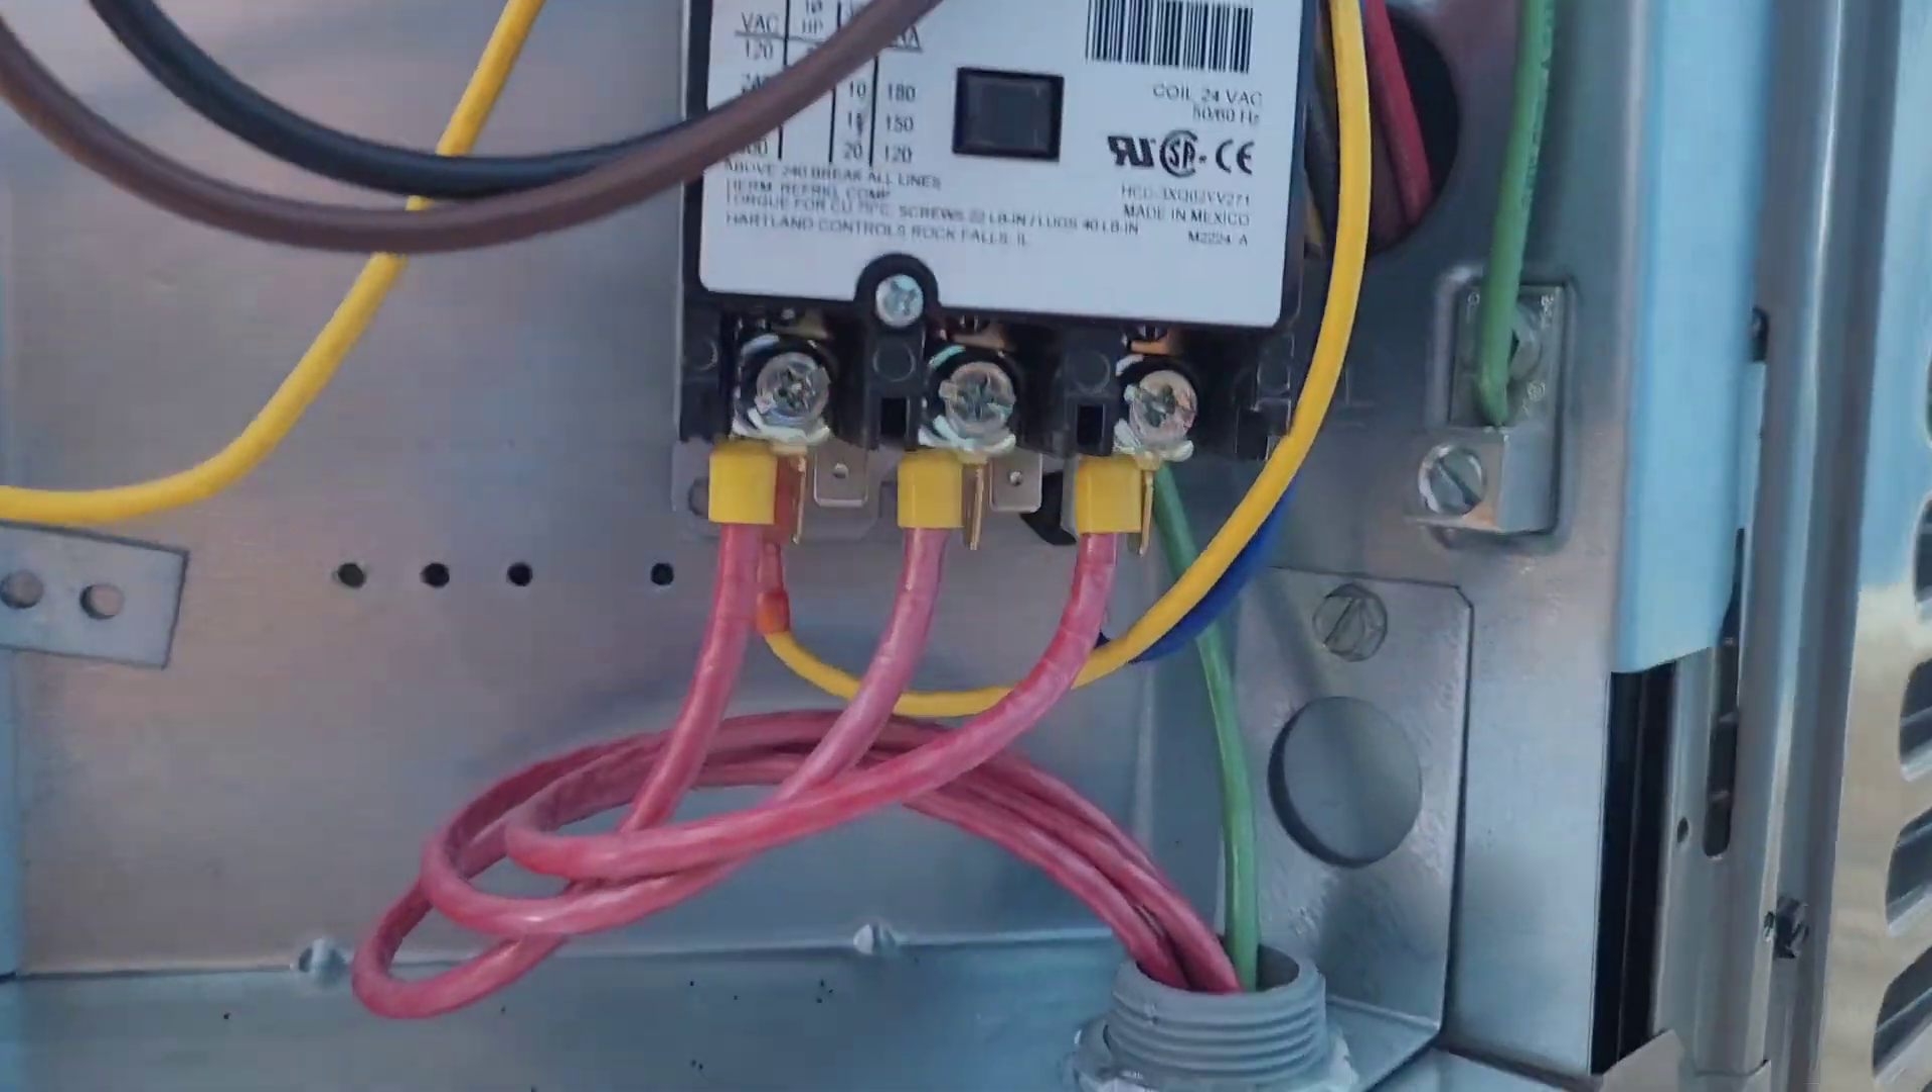And then we have our contactor with three leads coming into it, and that looks good.